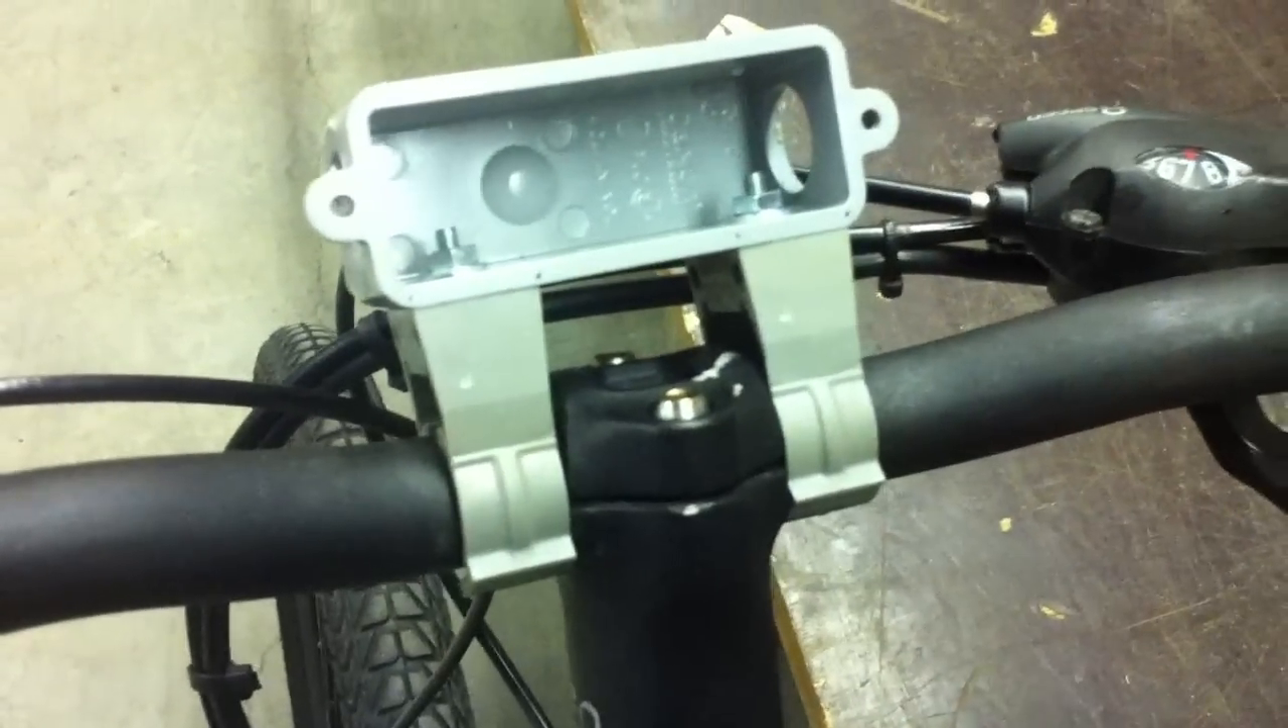What I have here is a half inch PVC conduit body, and I used two three quarter inch one hole straps that are PVC, and I just tapped them with some number eights through the conduit body.